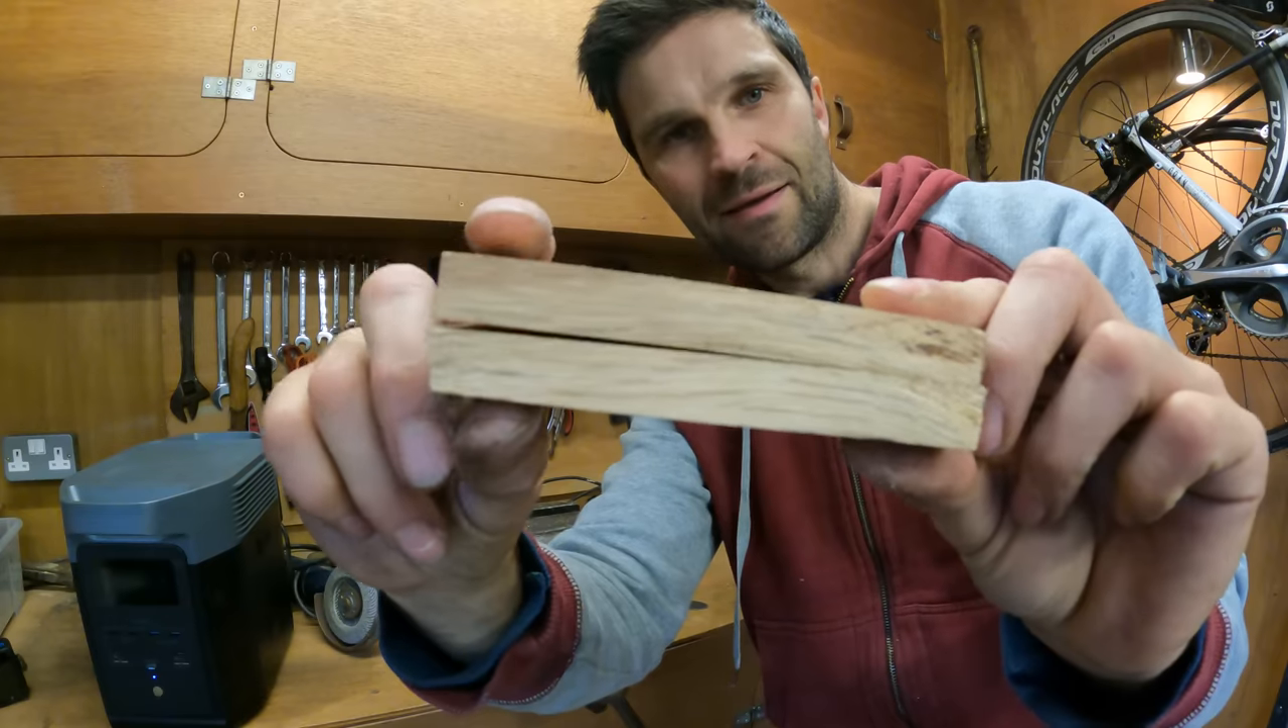As you can see, they're not quite flat, these two bits of wood.